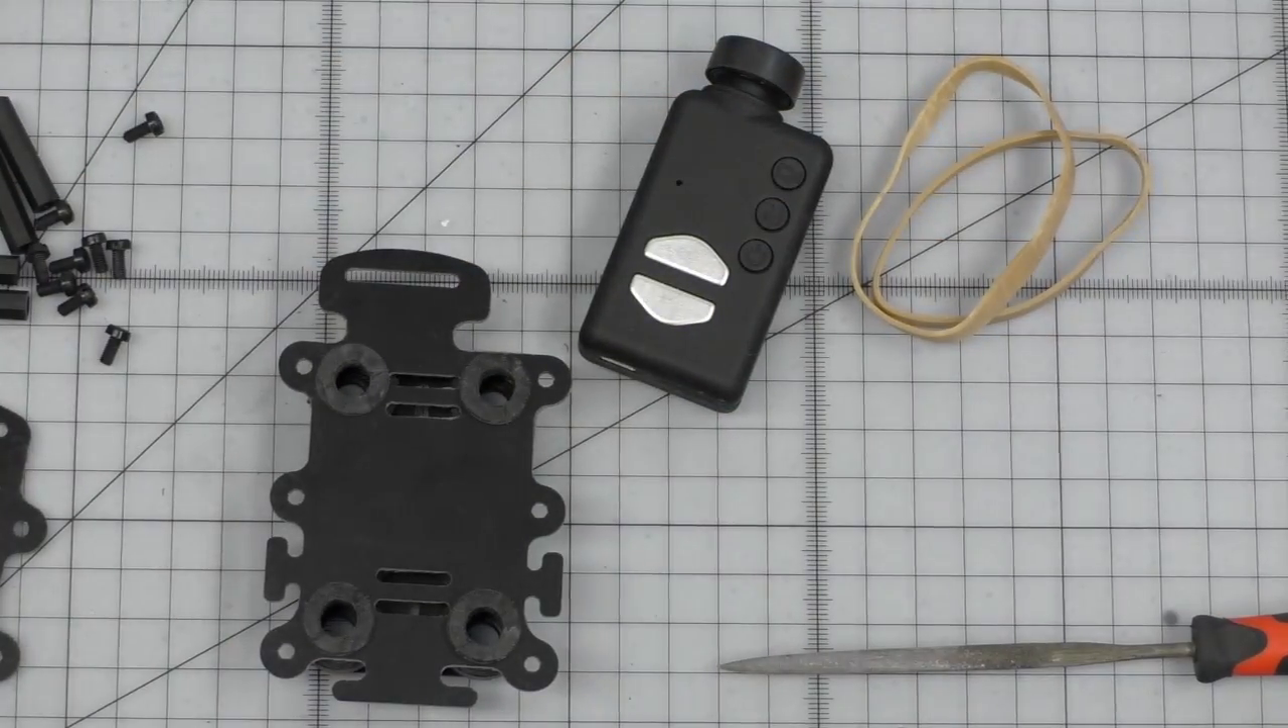You can see the rubber bushes are sitting nicely.